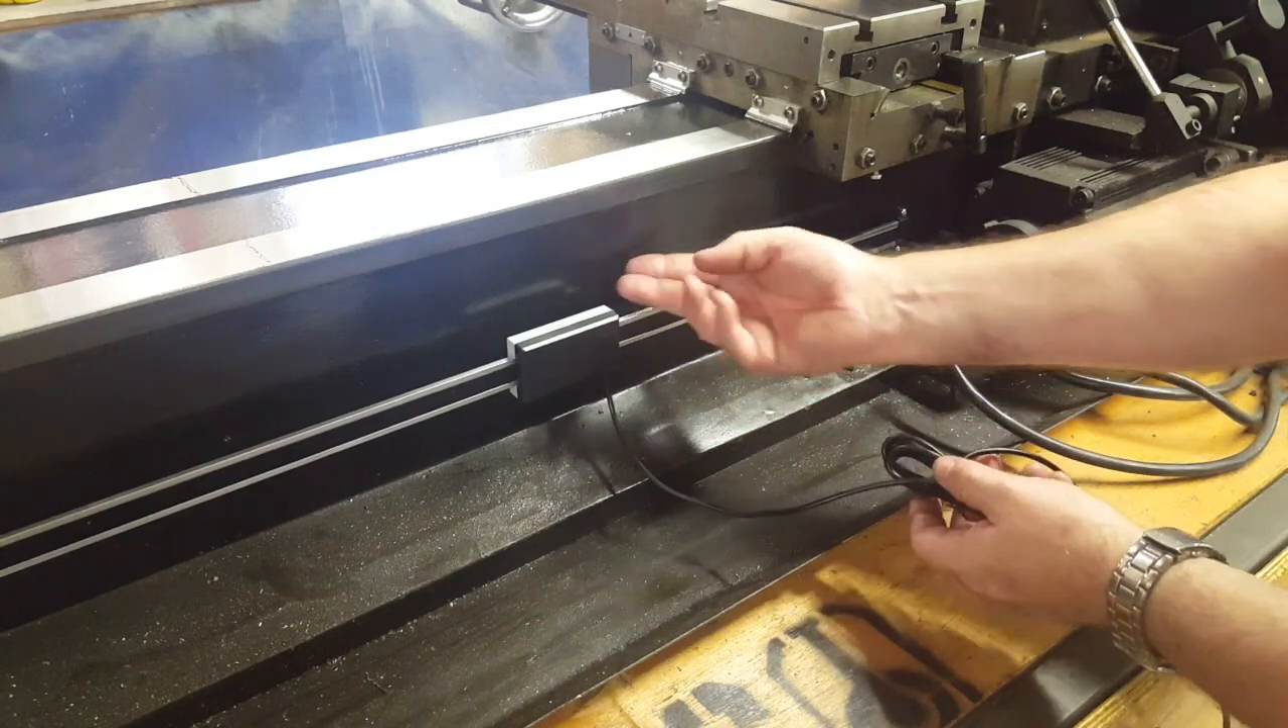Okay fellas we've got our scale and our sensor here mounted up you can see it slides back and forth.